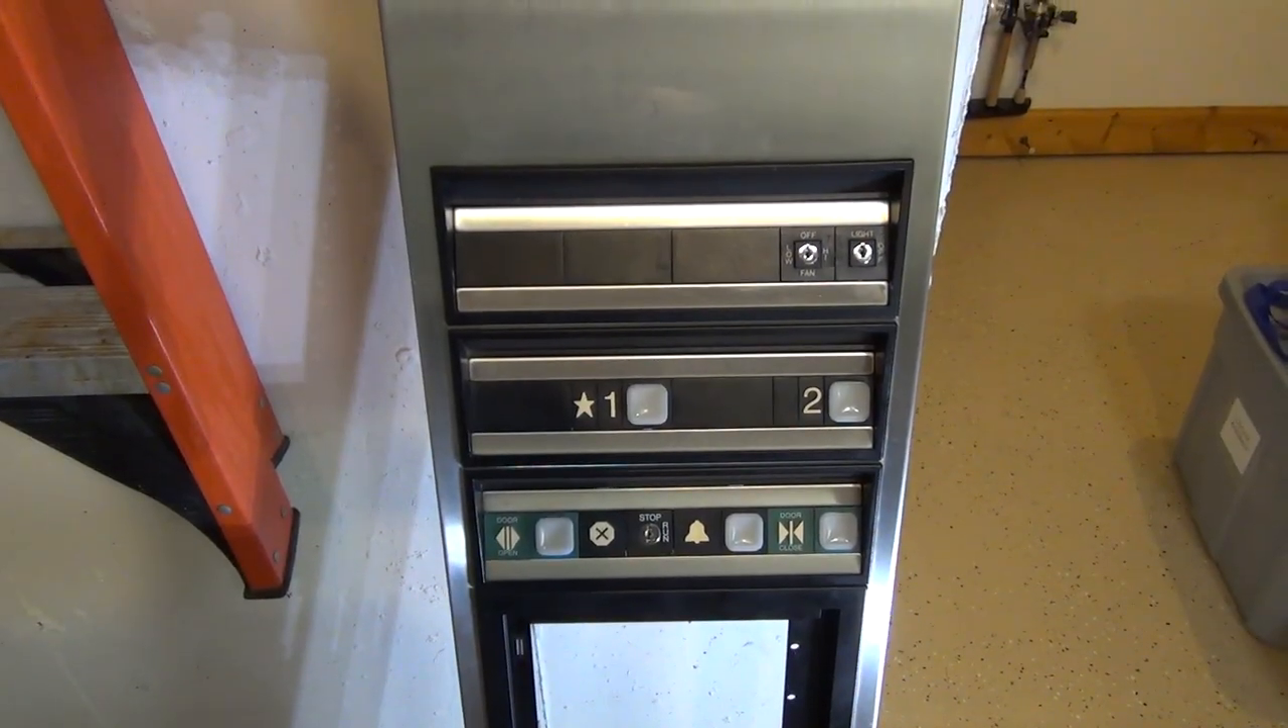So here we have the new button put in and you can see here, now we have a consistent two clicky buttons here and we still have our three original older switch buttons down here.